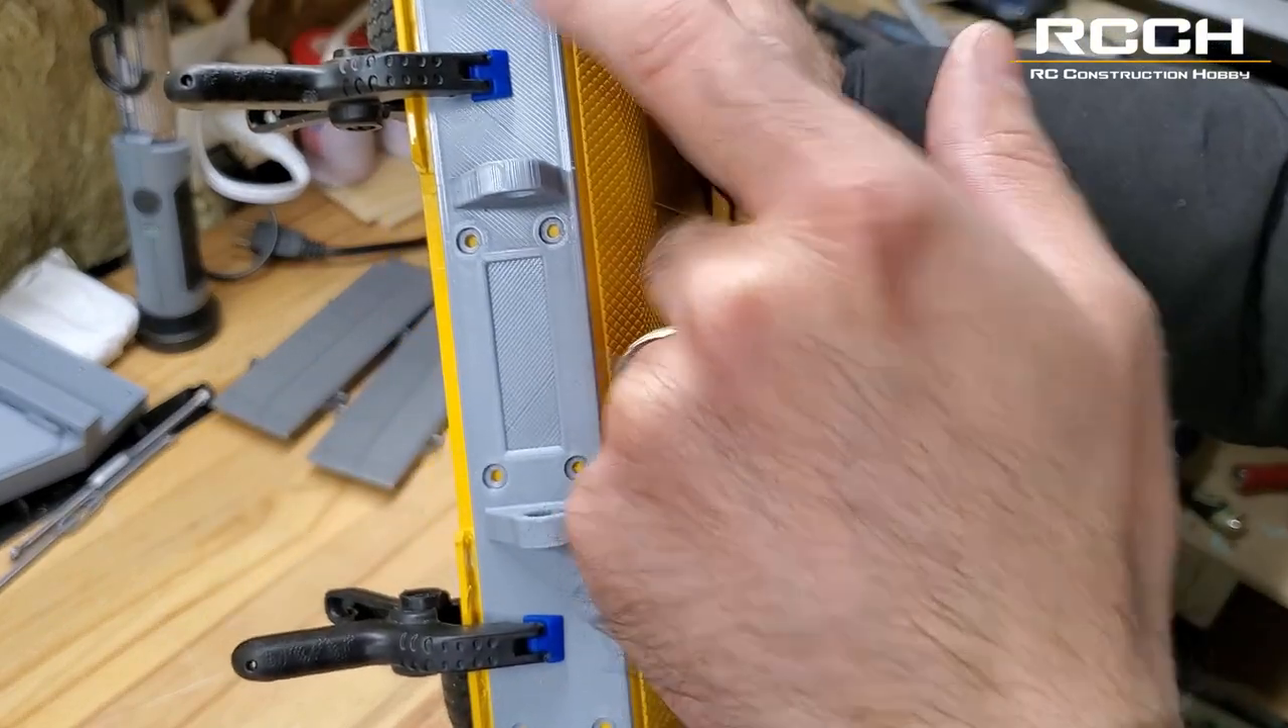I've grabbed the plate and I've used a couple of little clamps to clamp it in place.